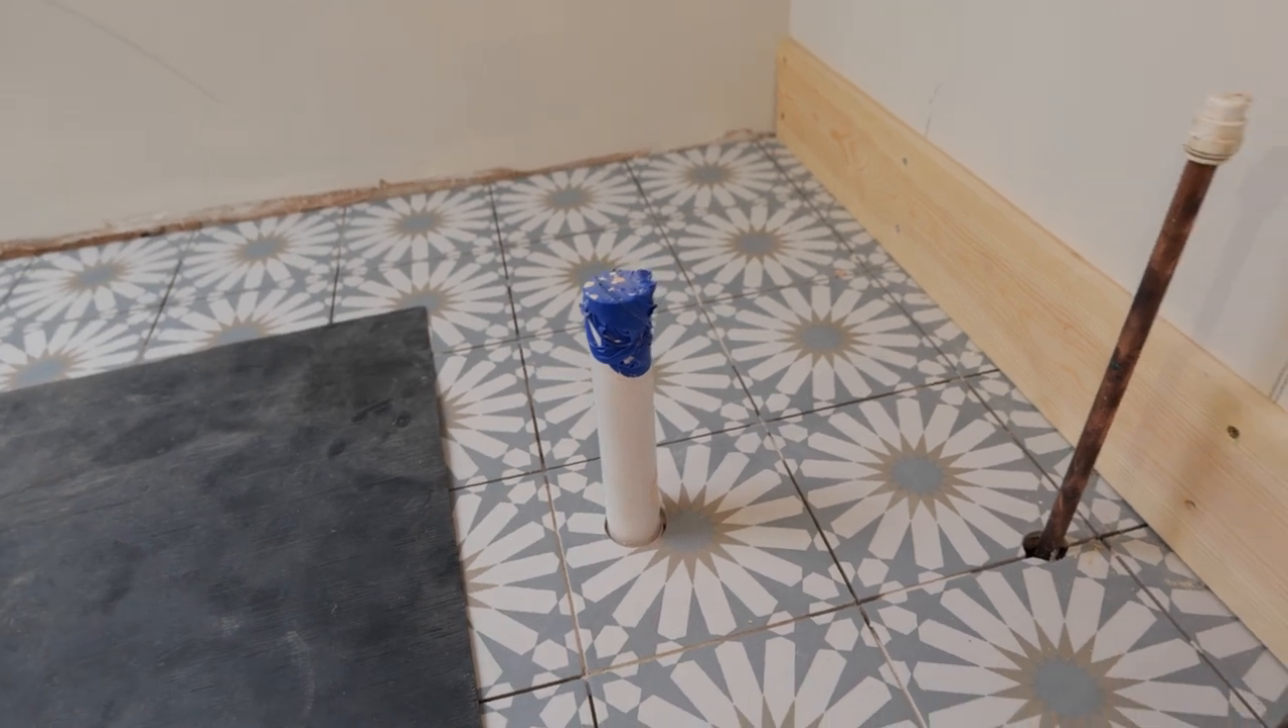As you can see down here we've got the waste pipe lined up poking through the floor.